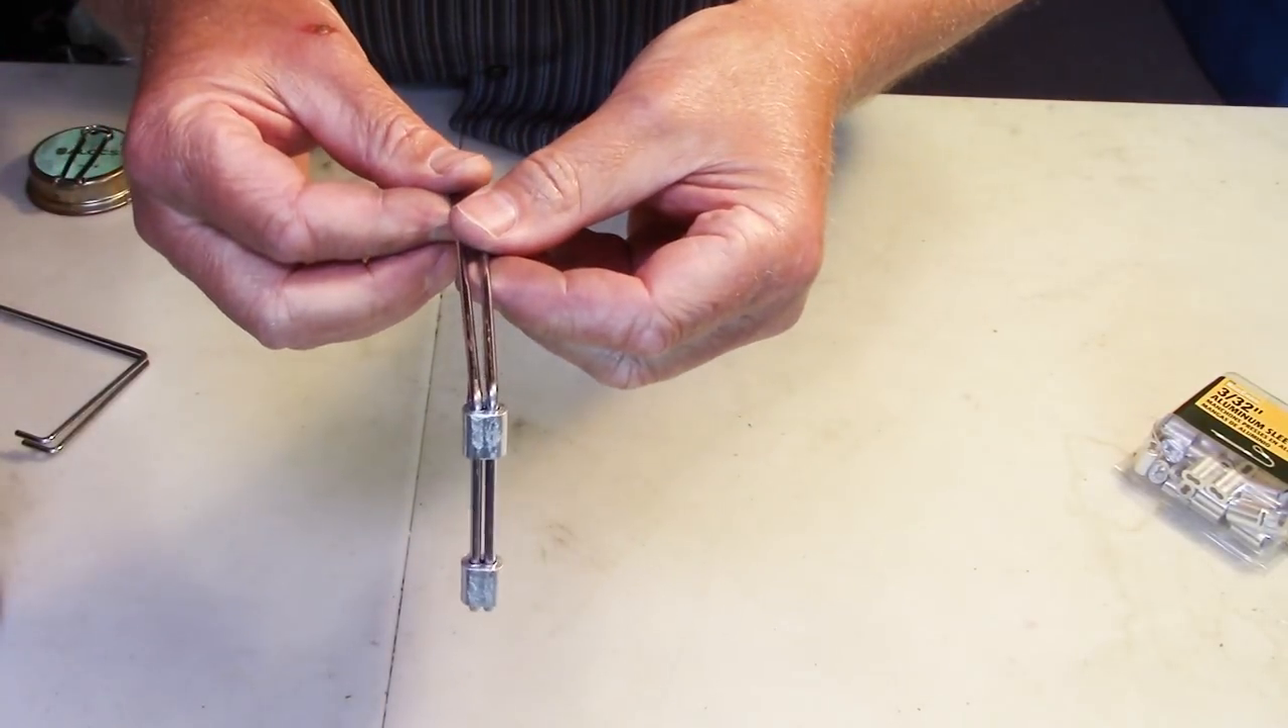Okay so there is the finished project now you can see that the two sleeves have been crimped on quite tightly but not so tight that i can't move the bars apart freely.